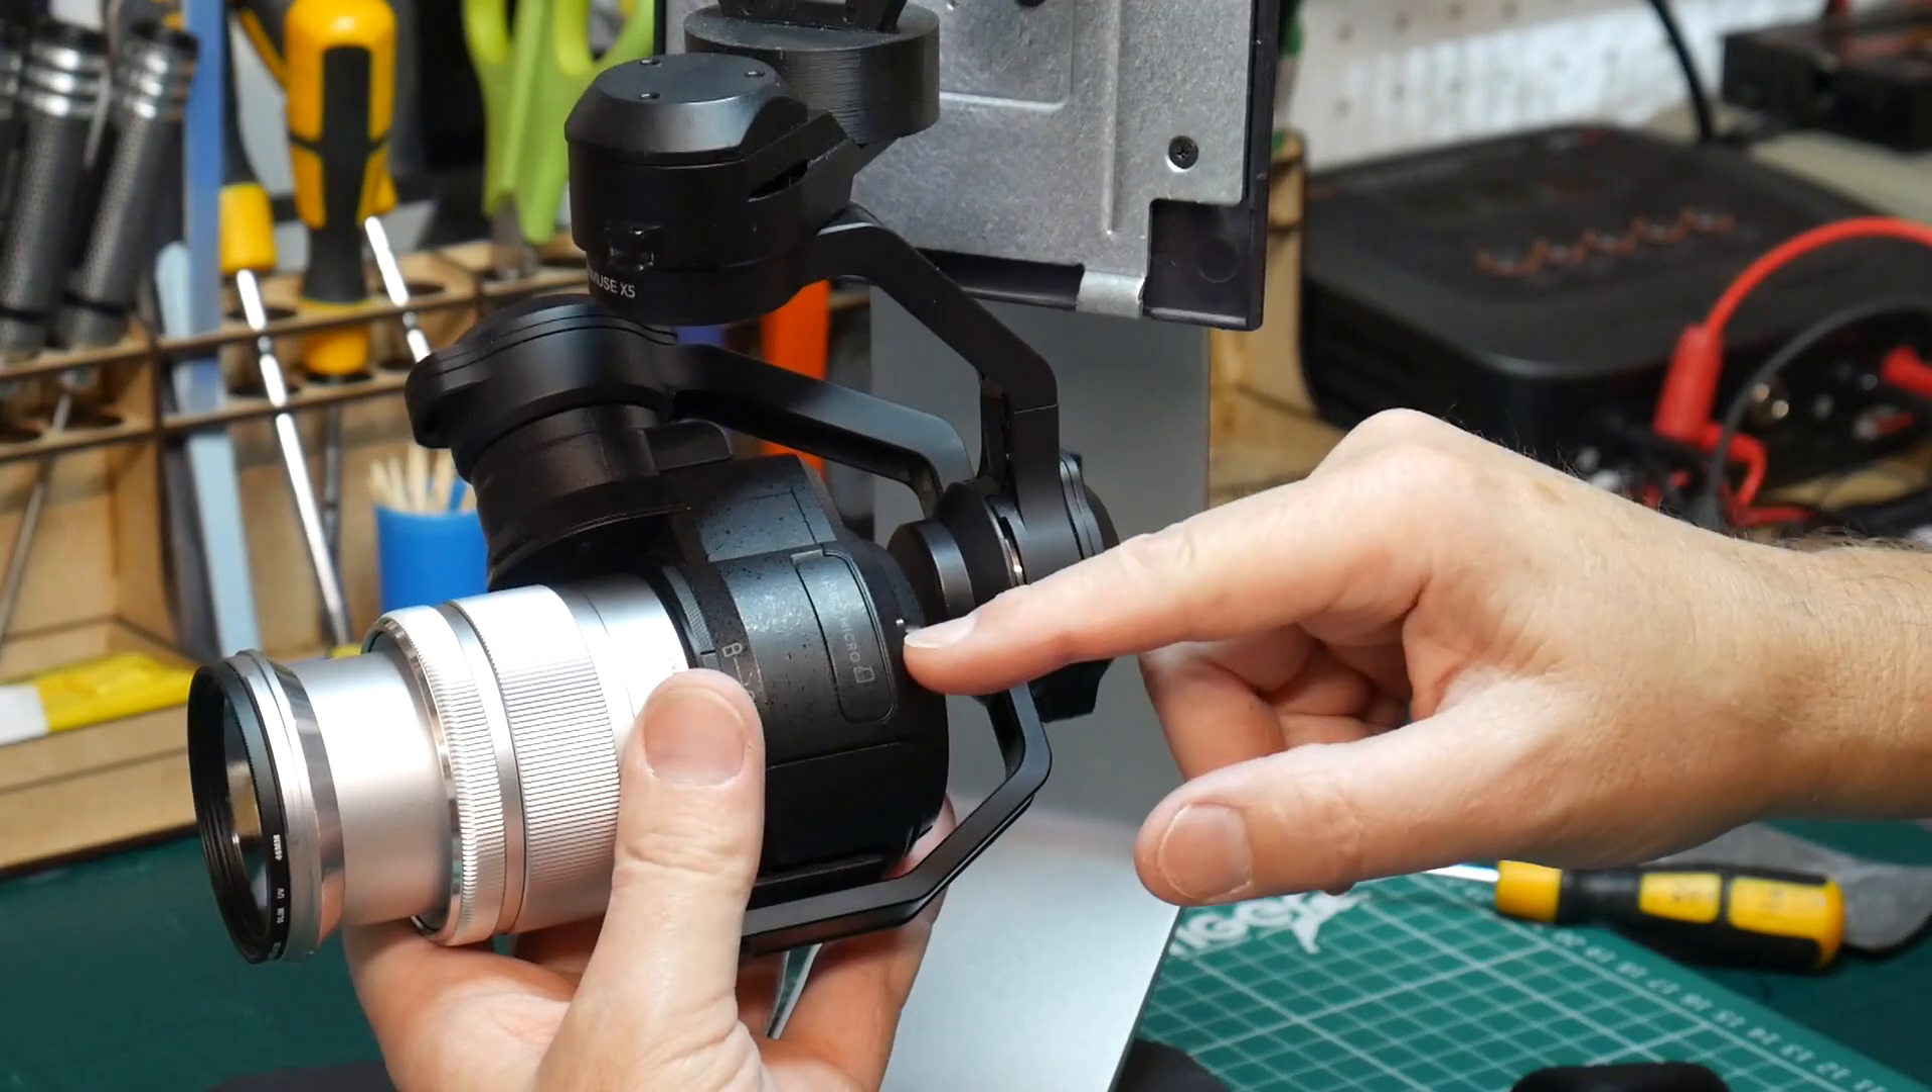There's not actually a lot of room between the camera and the gimbal here to fit a weight.